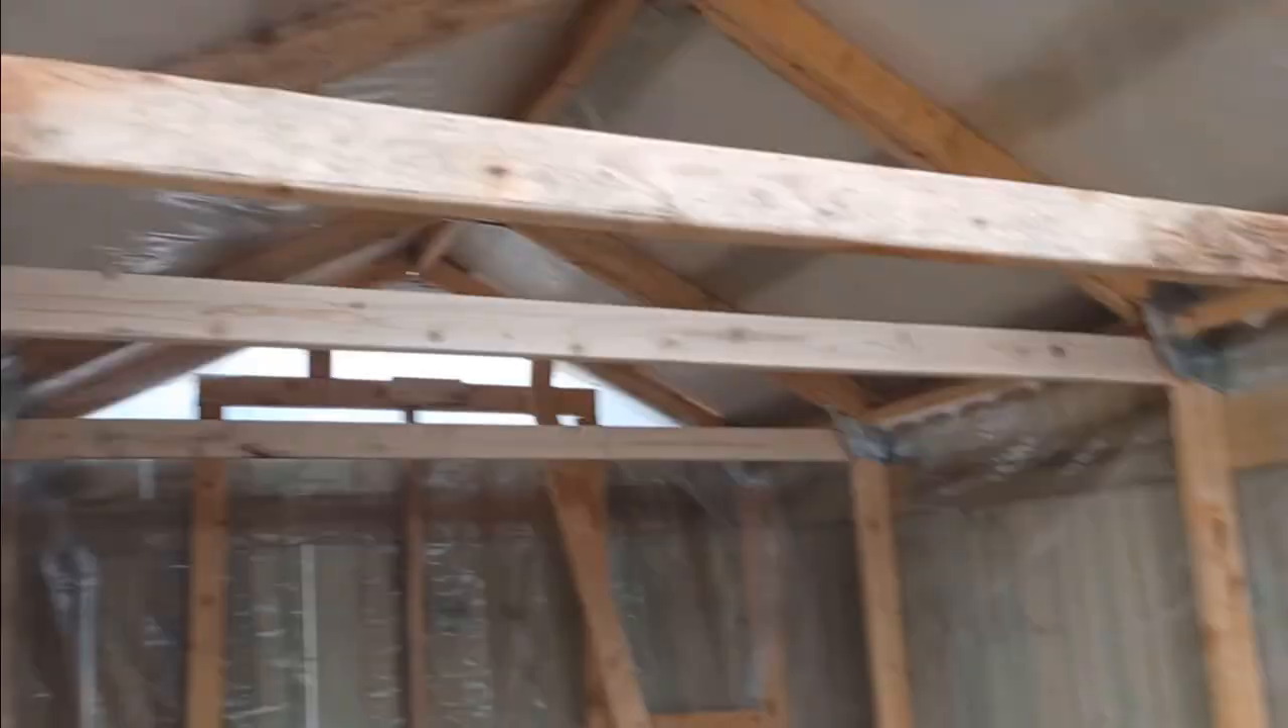We have another completed building got the roof put on and some cross bracing inside.